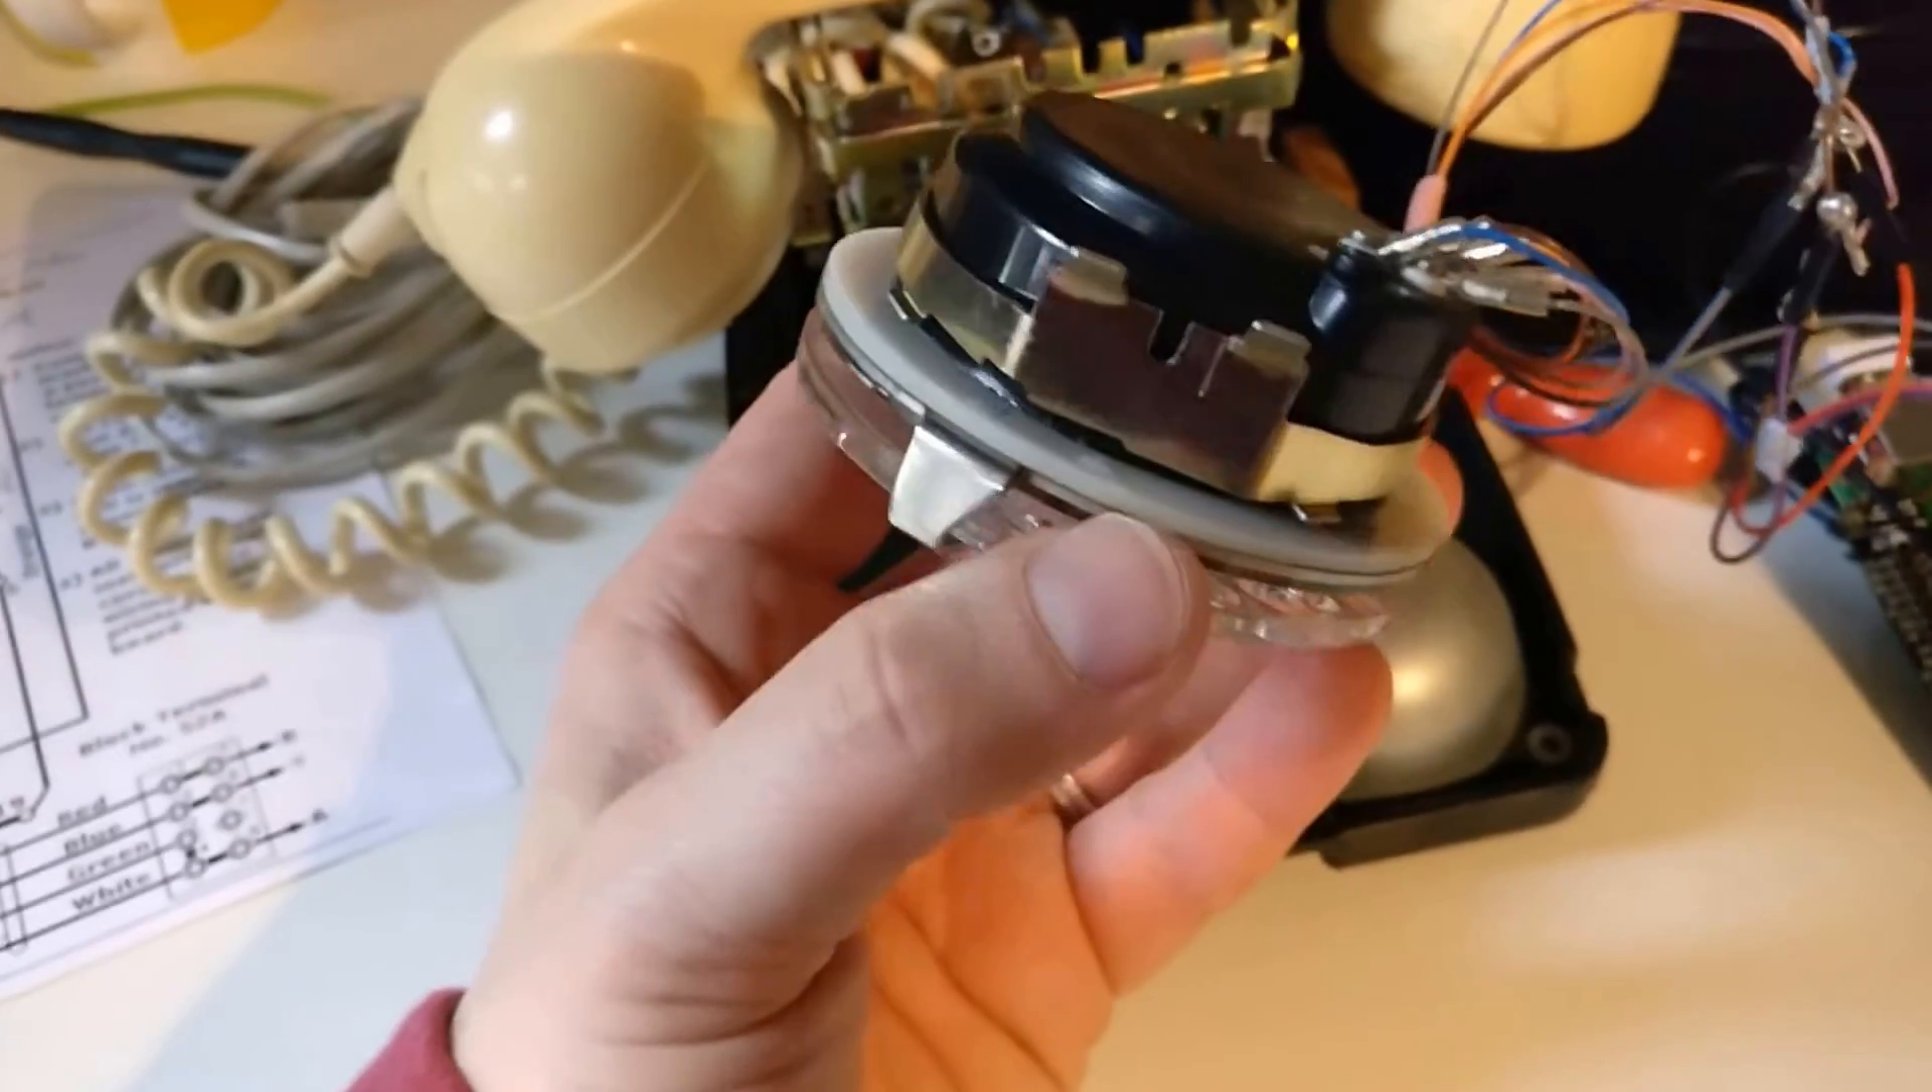Obviously, I've taken the lid off the phone and stripped out the outer casing and here we are left with the rotary dial.